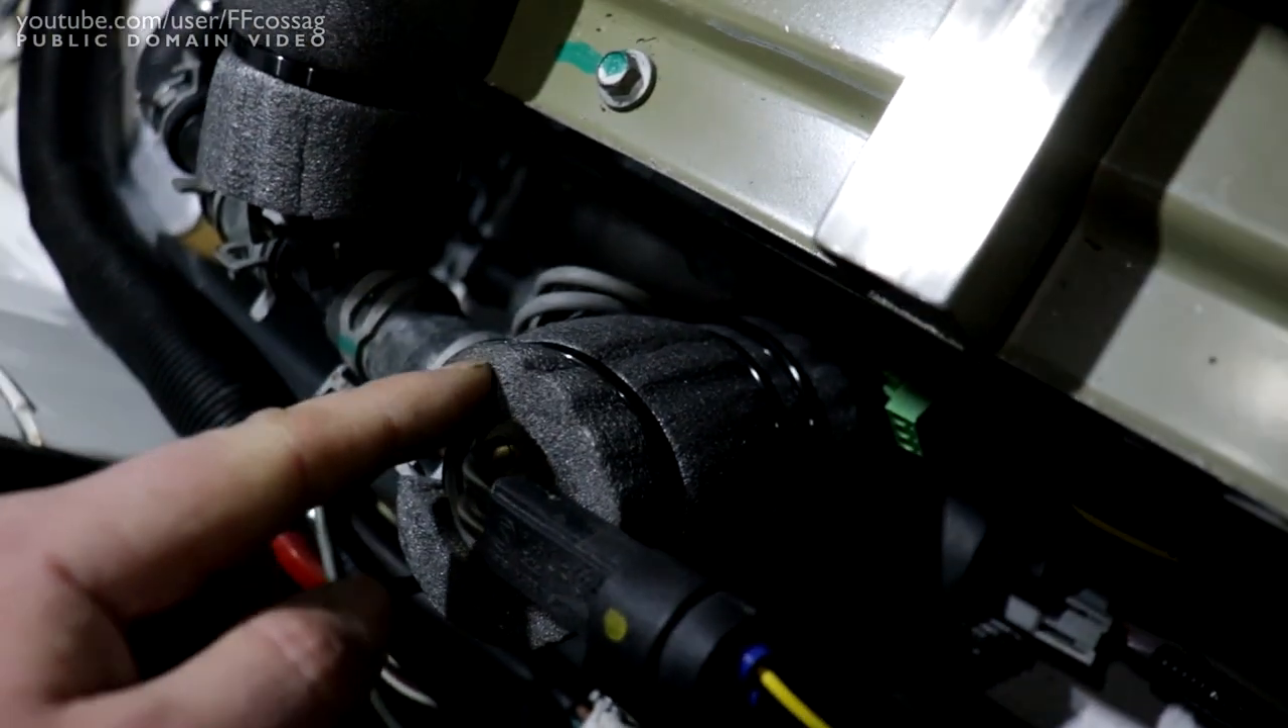As you can see i've insulated the heater.